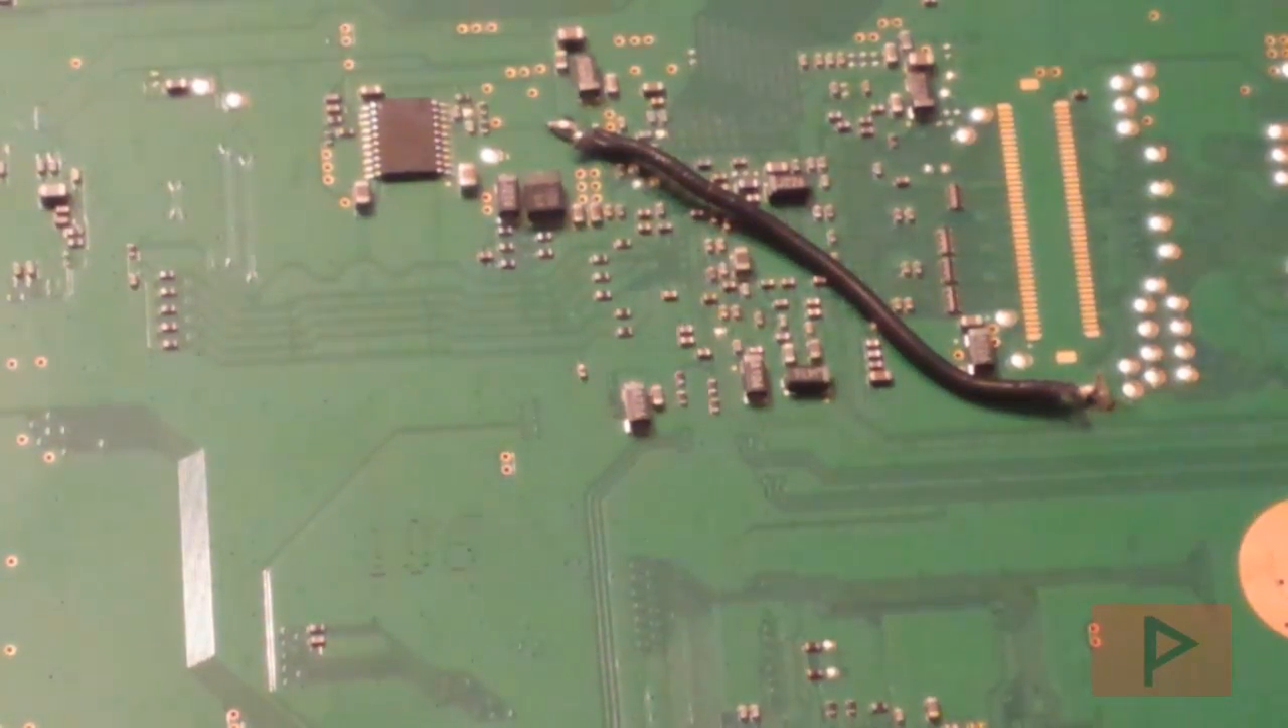And what you see here, is I've actually soldered a wire.